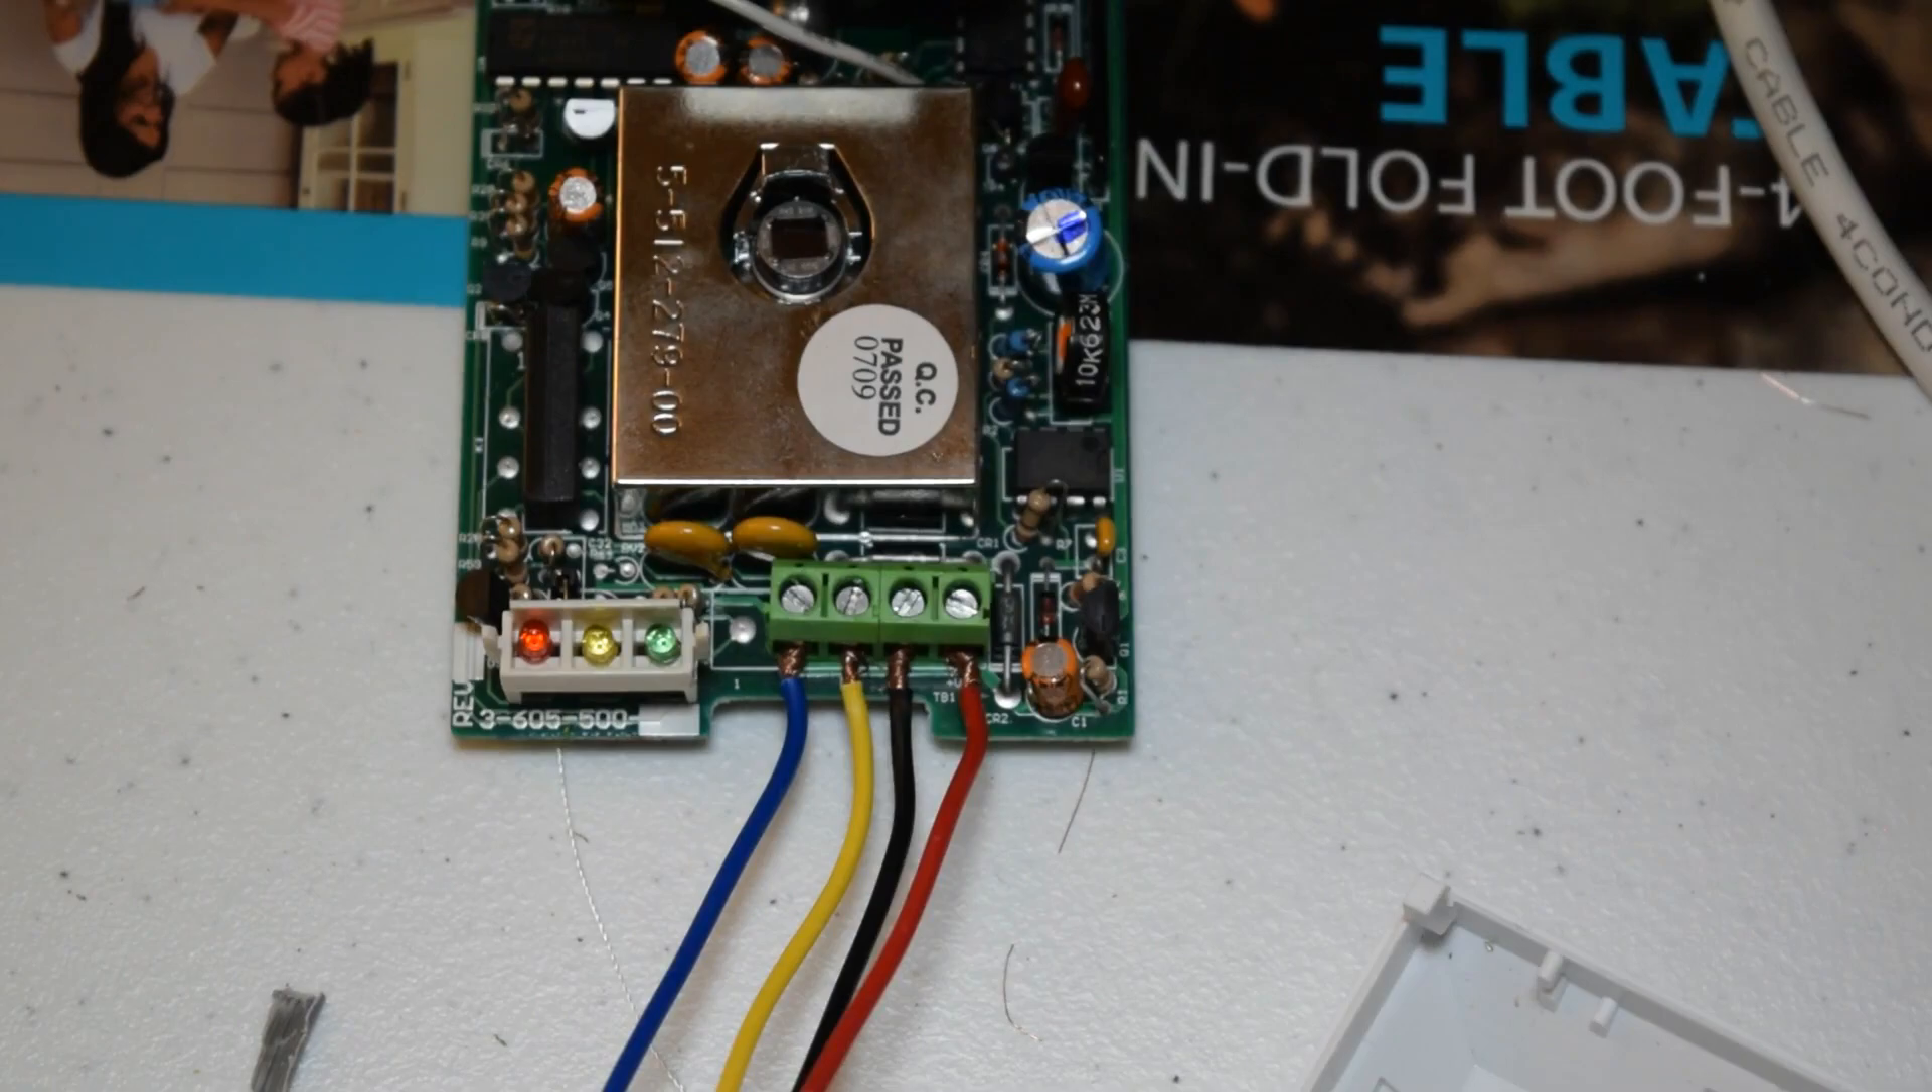Alright, so we have now gotten these wires into the motion sensor.